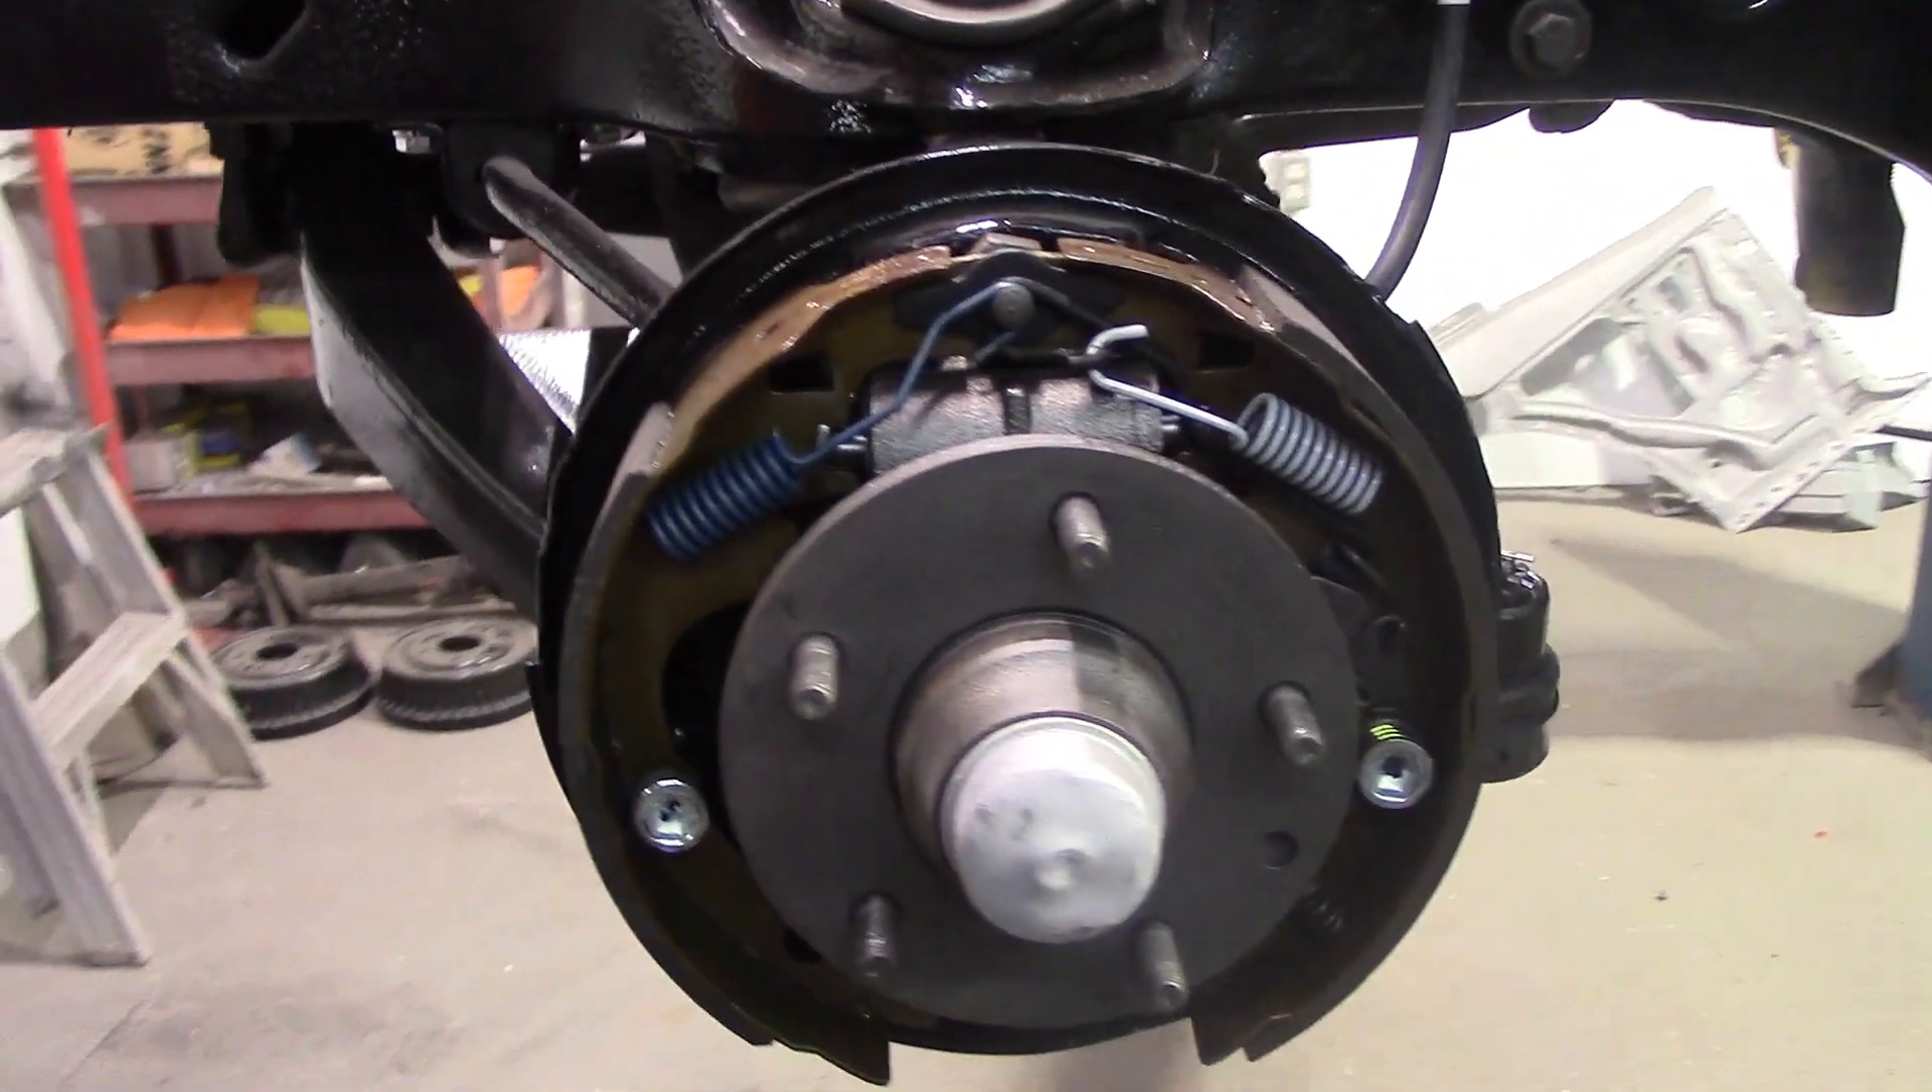I got all the front brakes all assembled.